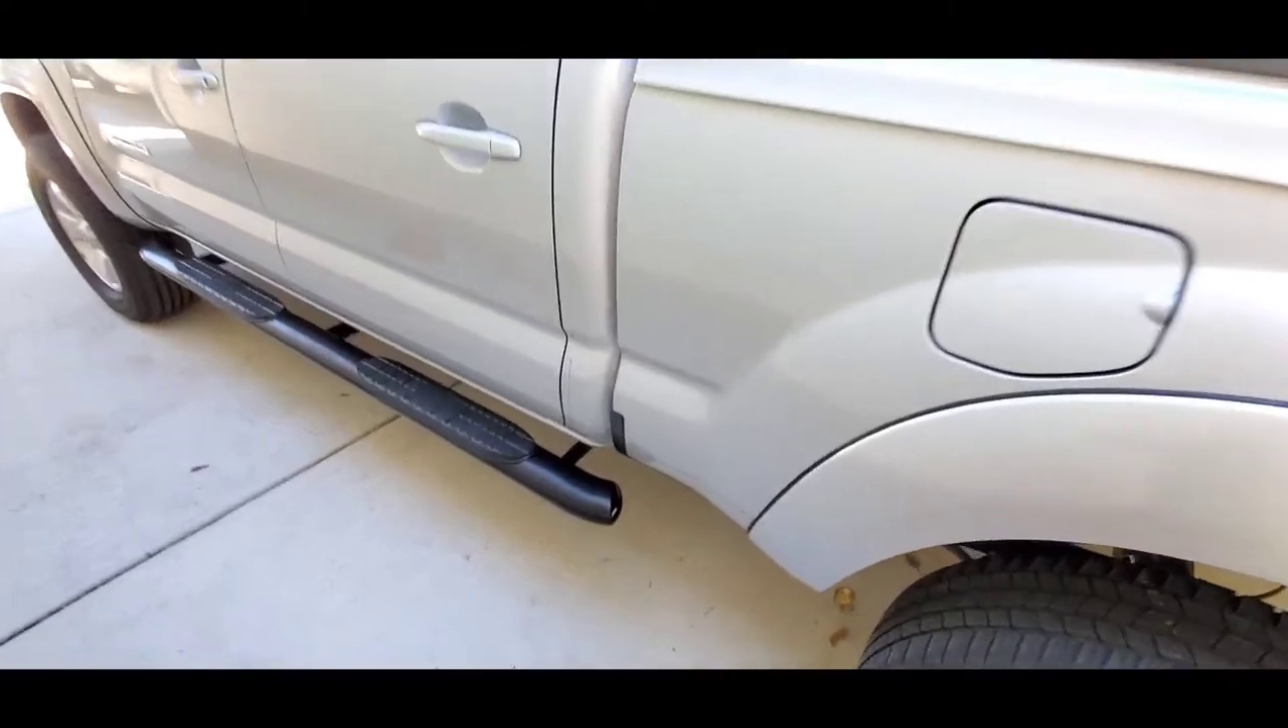Now I've got a step on the cab here.